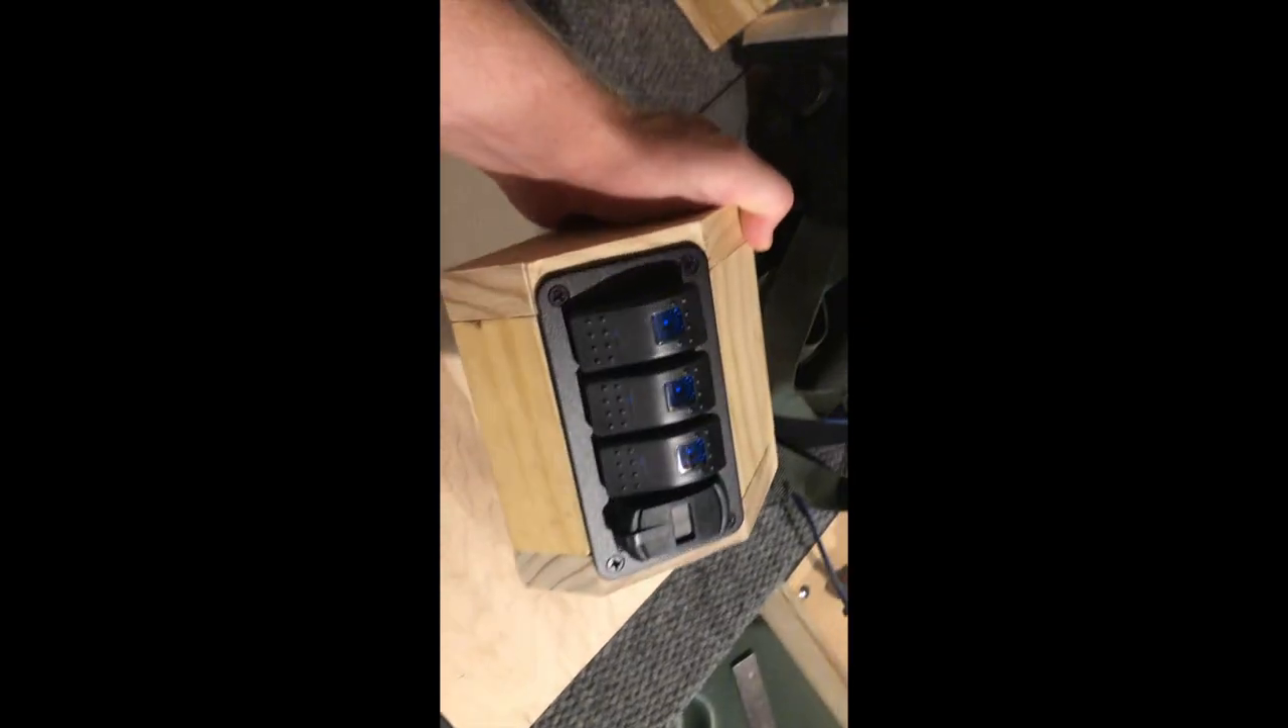All right I got the switch panel screwed in for the first test fit and it looks good.